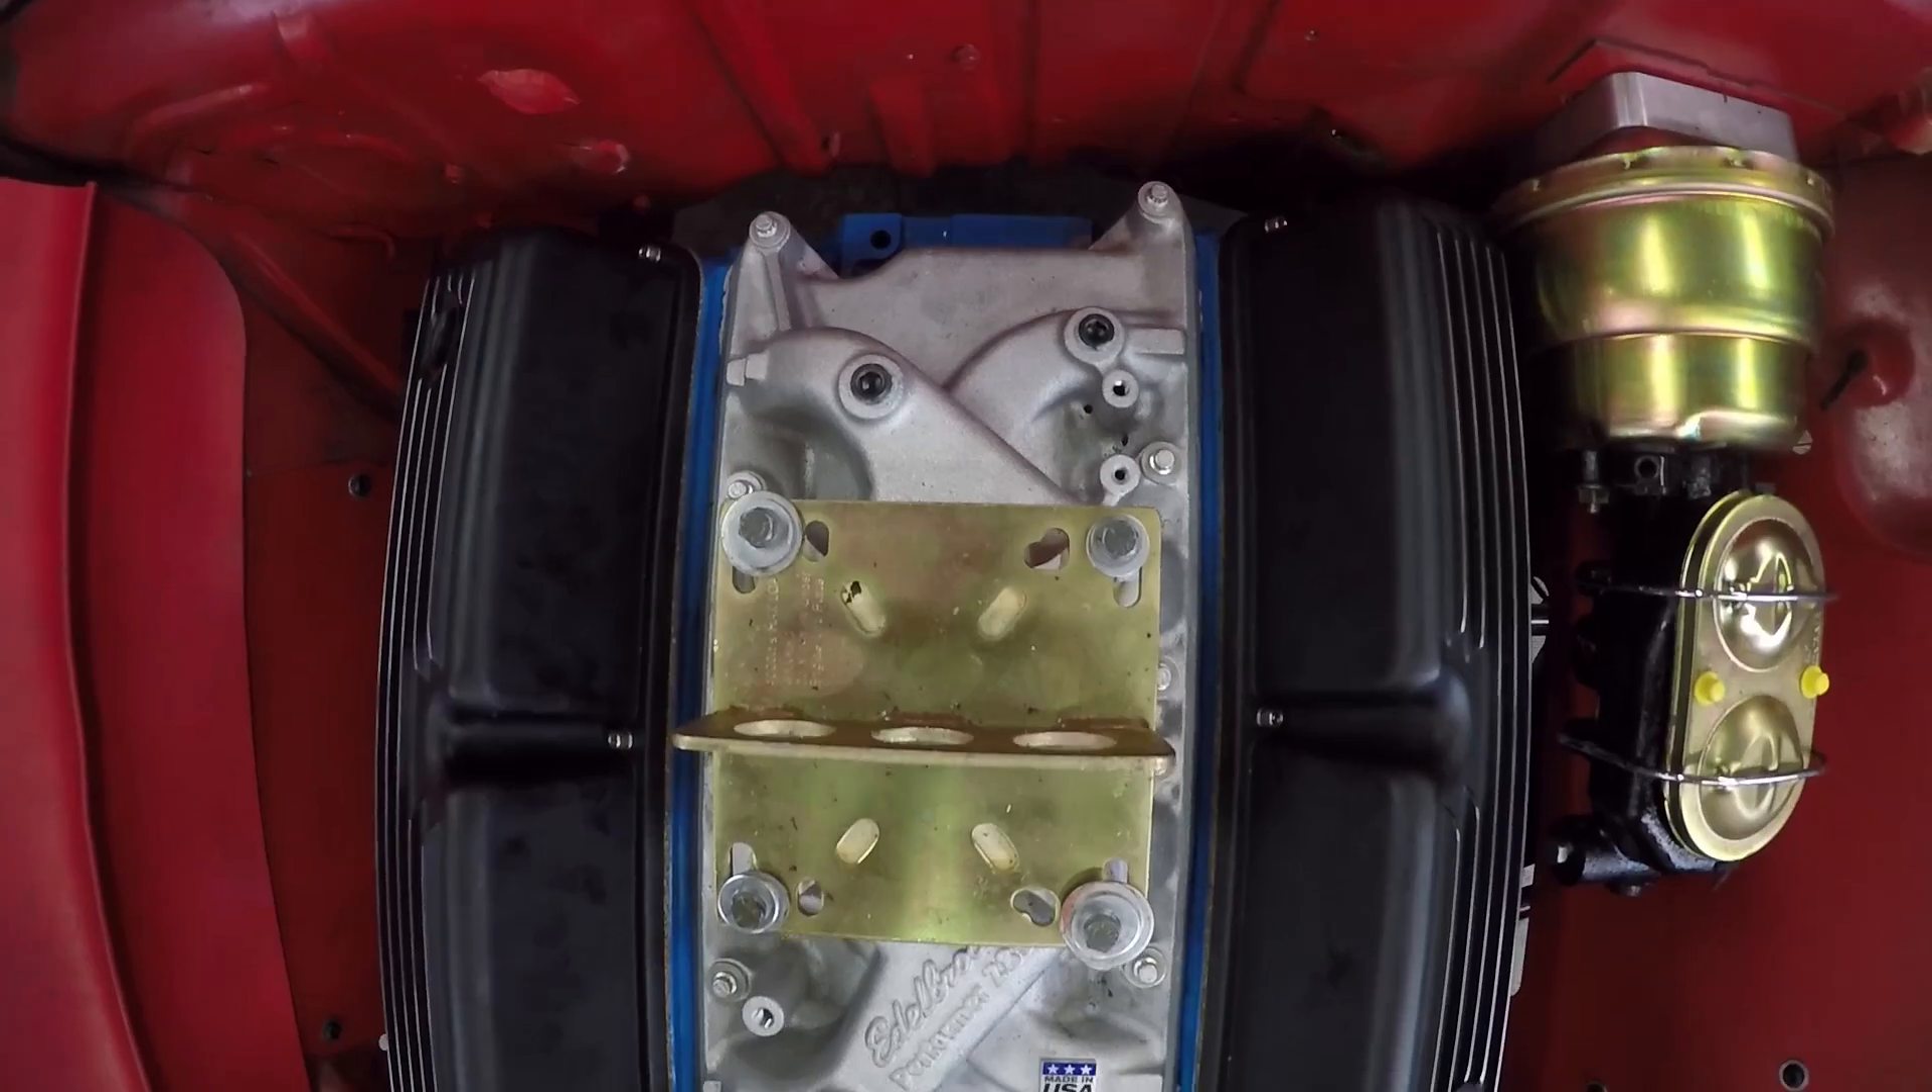At least I can pause here for a moment and say, okay, the 302 Redeemer is in the Vagabond Falcon. Now, Windsor Block isn't that big, but when you see it inside of a Falcon, looks beefy.